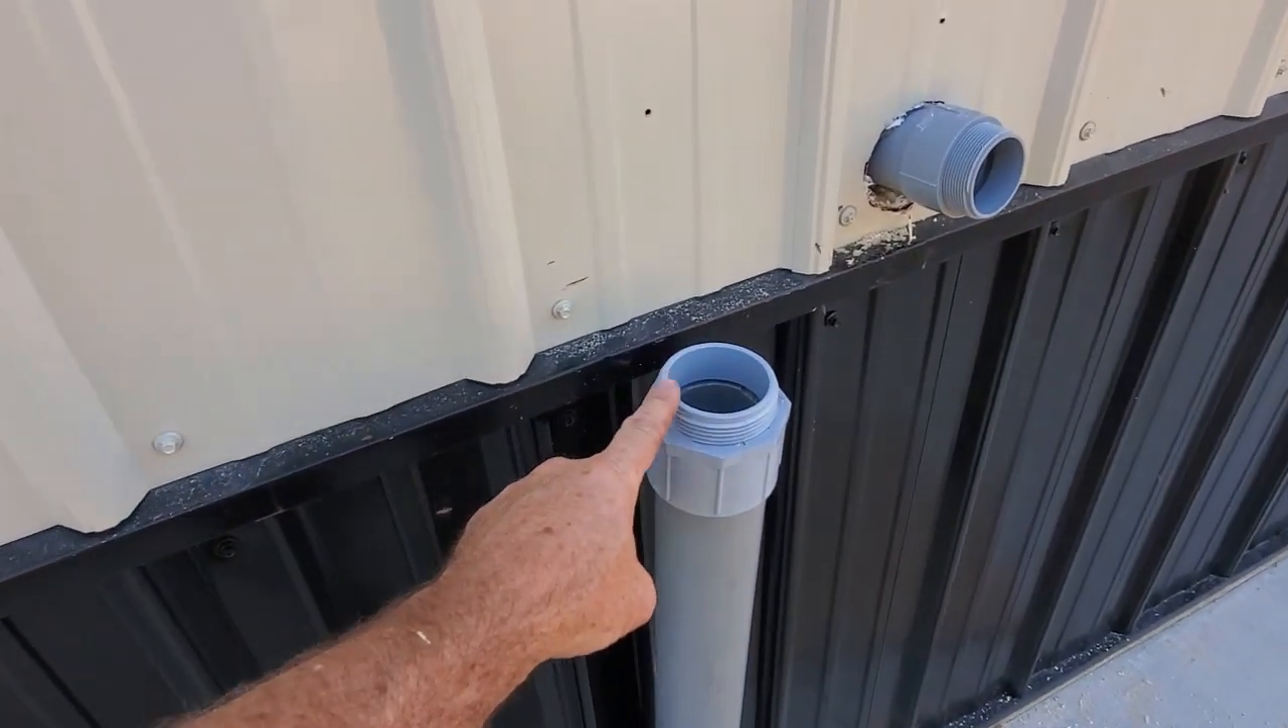I went ahead and cut off my pipe with my new Schedule 80 vertical riser. Got it glued on. Got the threaded coupling on it.